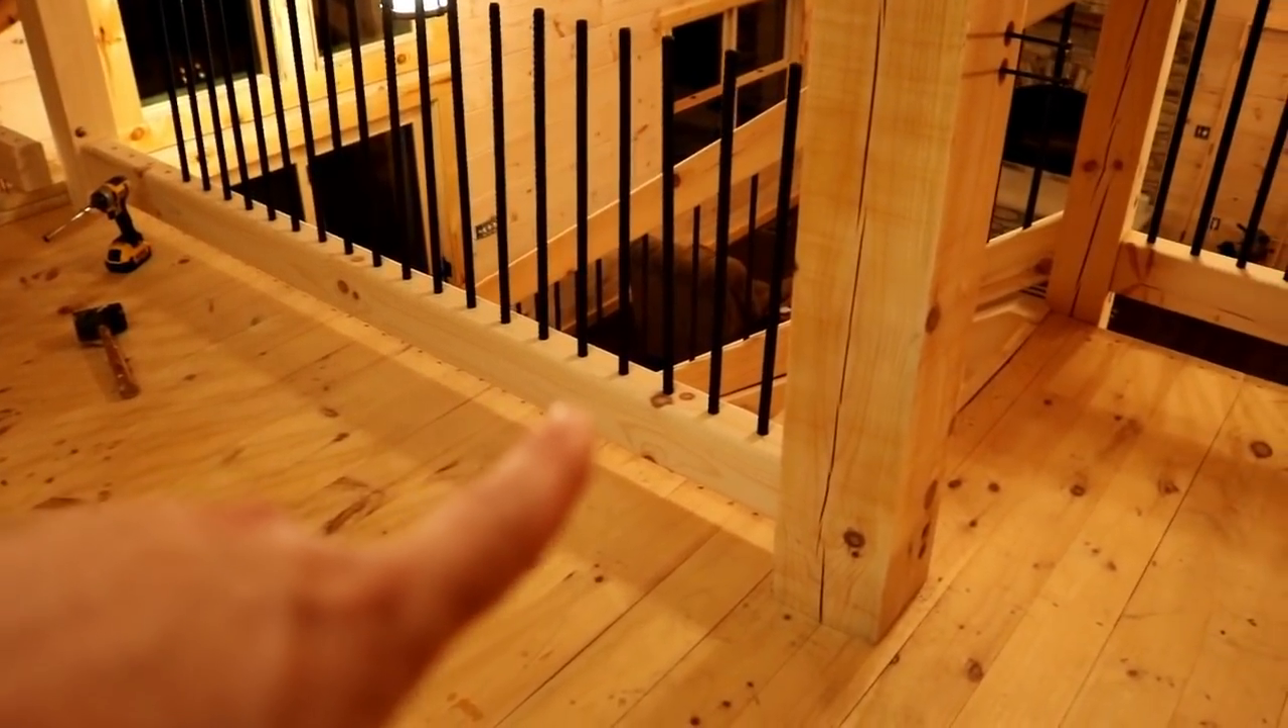On this handrail you can tell it's not complete yet we actually have our bottom rail in and then we've started driving our rebar in there.